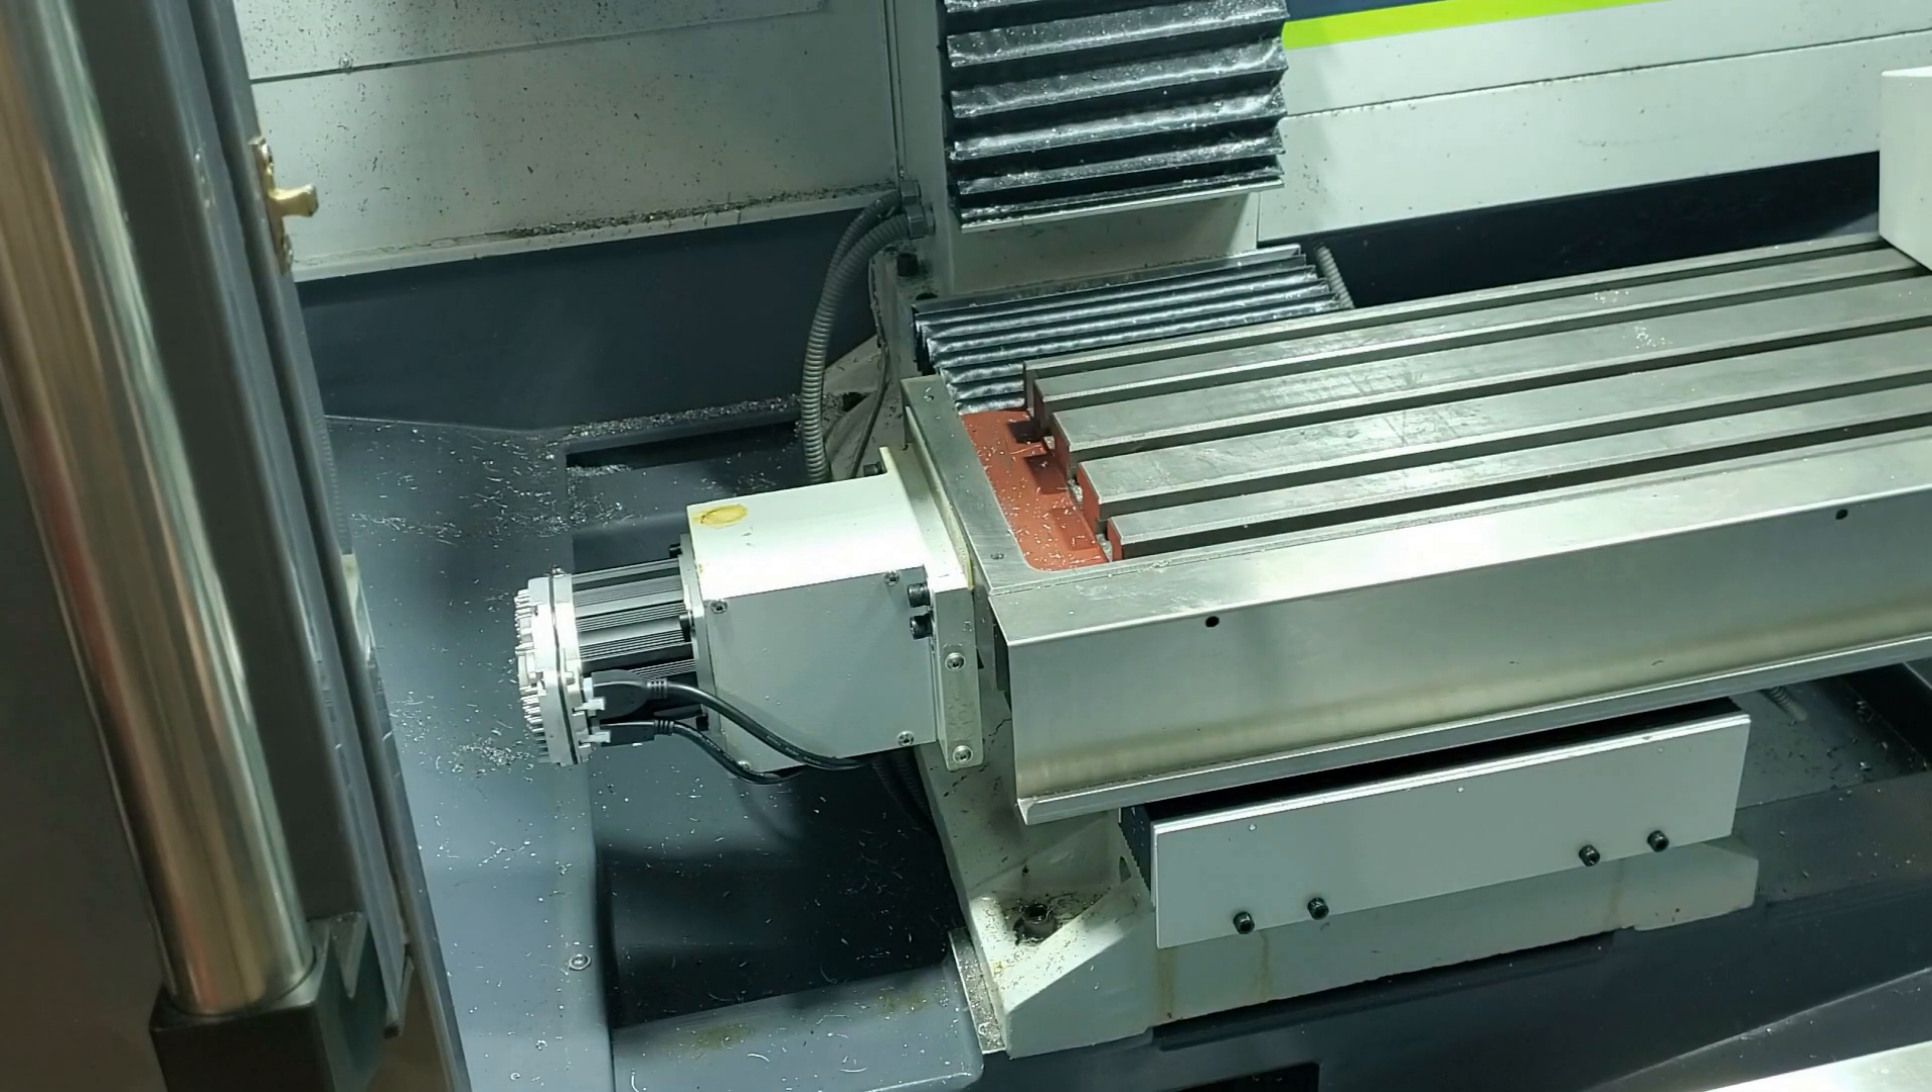Now that I've got our first cover off, you can see the servo motor itself.